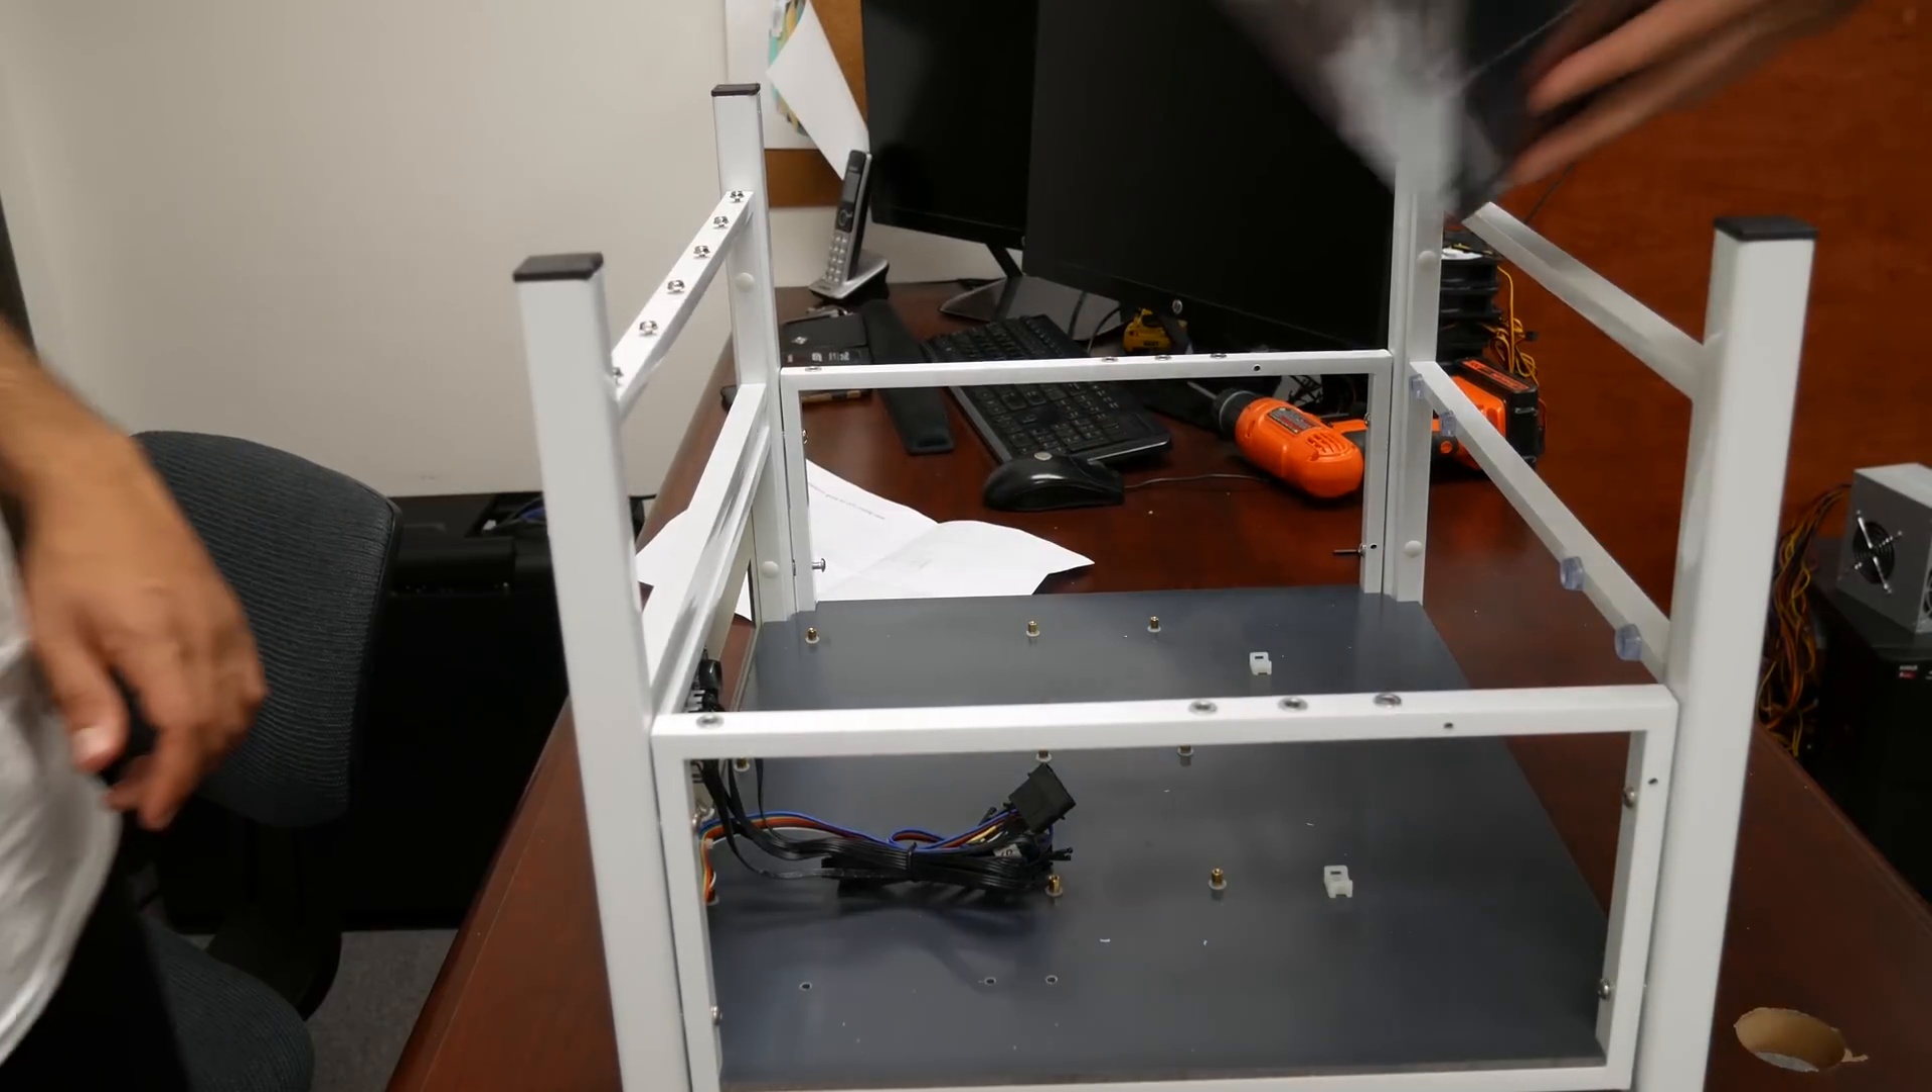That's the frame, but now we have to install all the power supply and motherboard and all that.